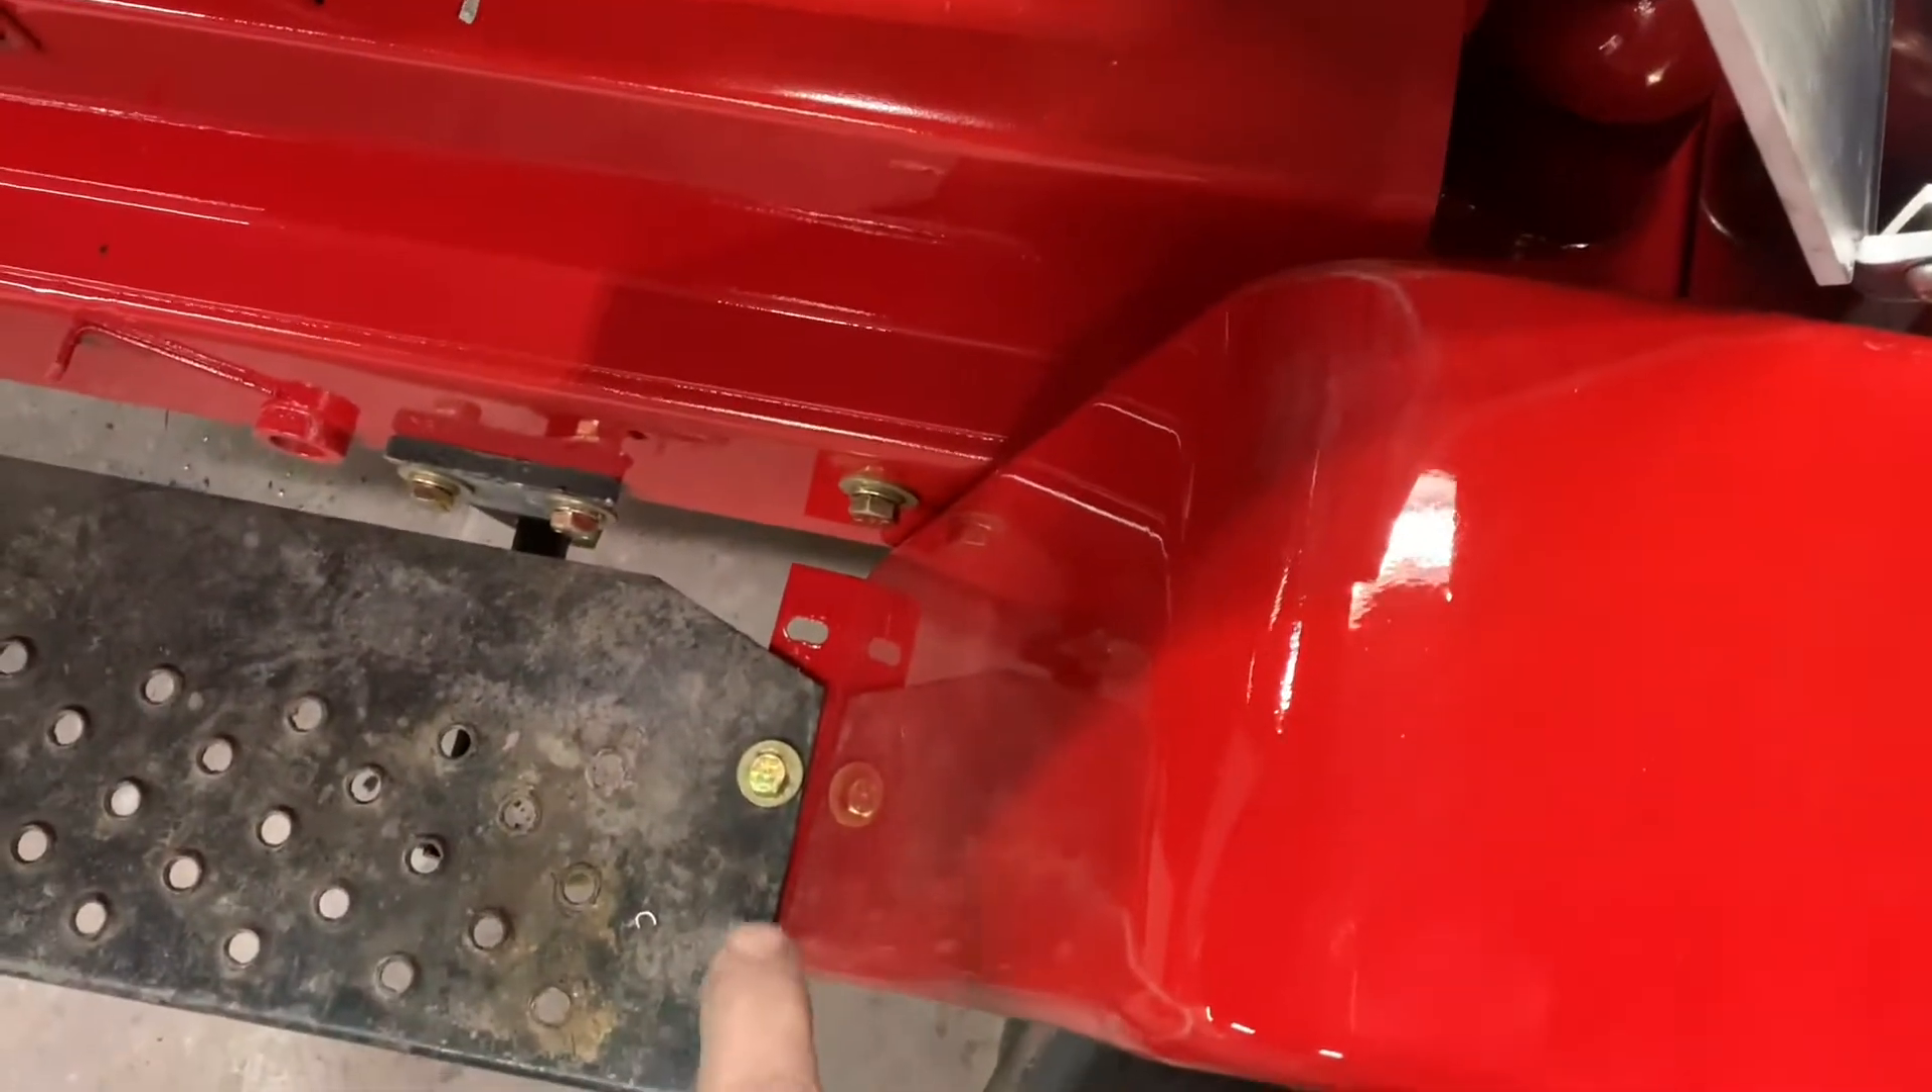But anyways, um, so I just basically mounted the fenders right to the box and then I just had to drill a hole right there.